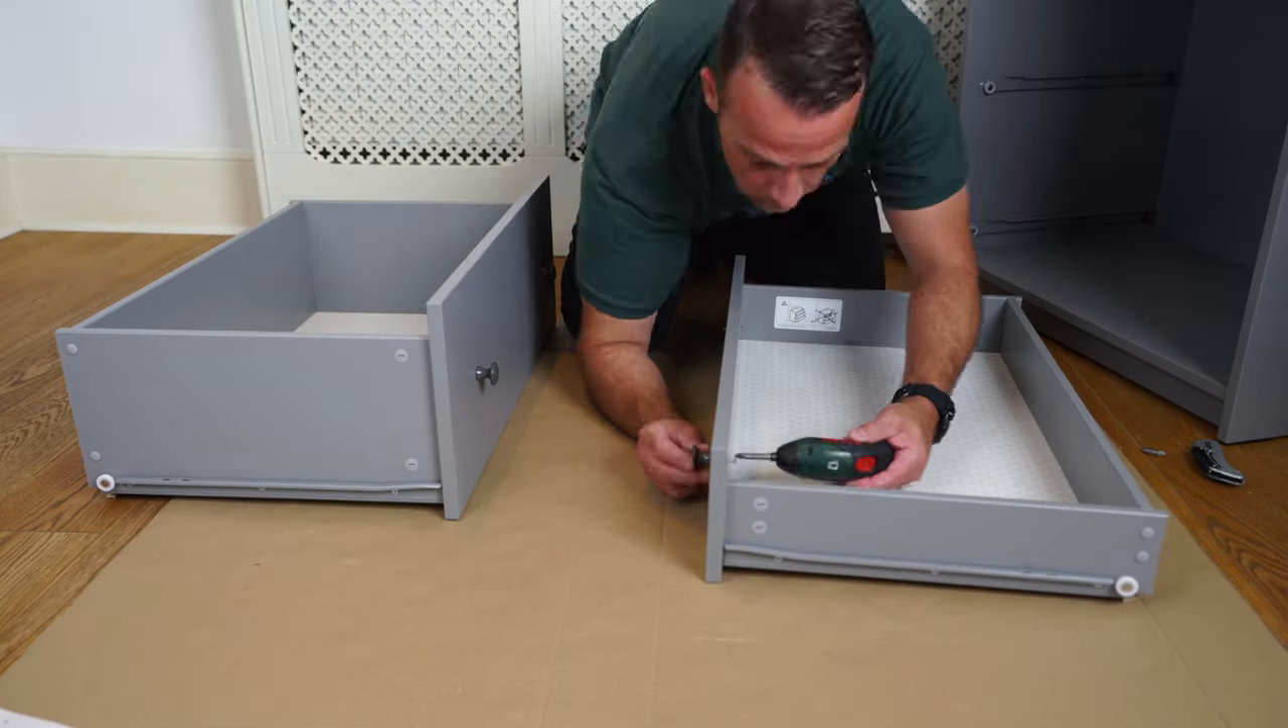And here we have almost ready two drawers. Now just the drawer handles and we're done.